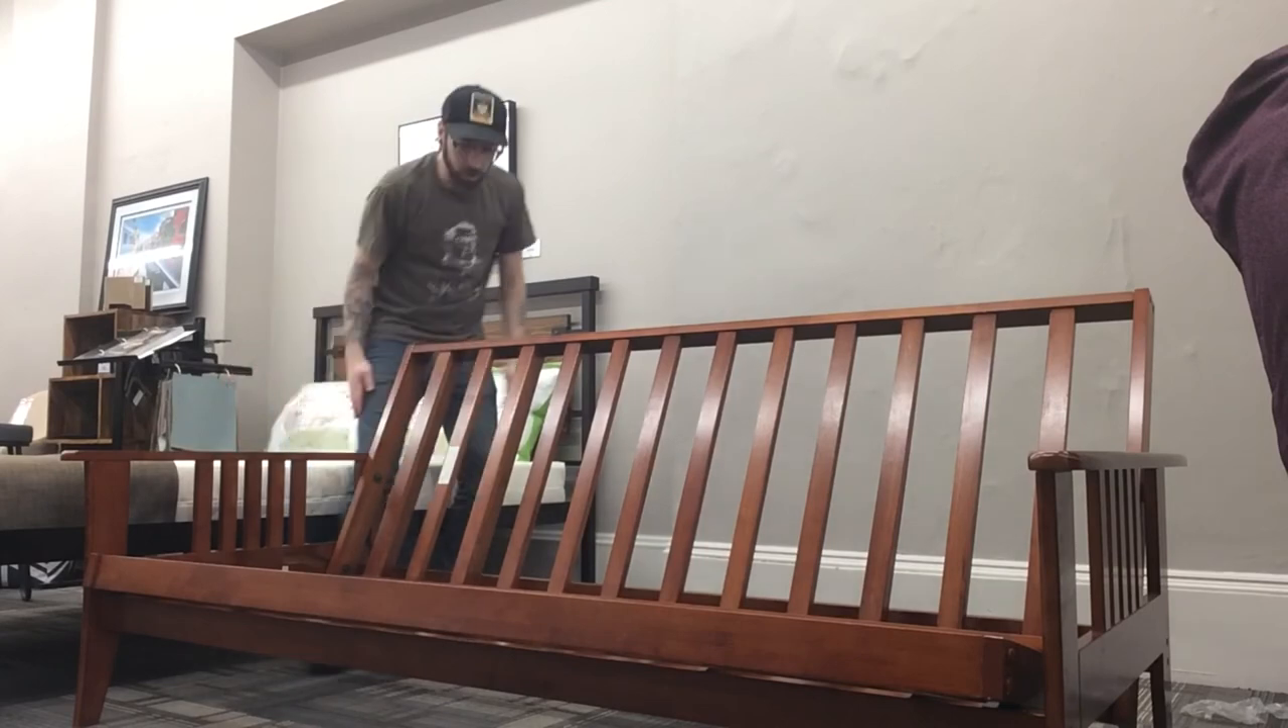We've got our frame all put together.